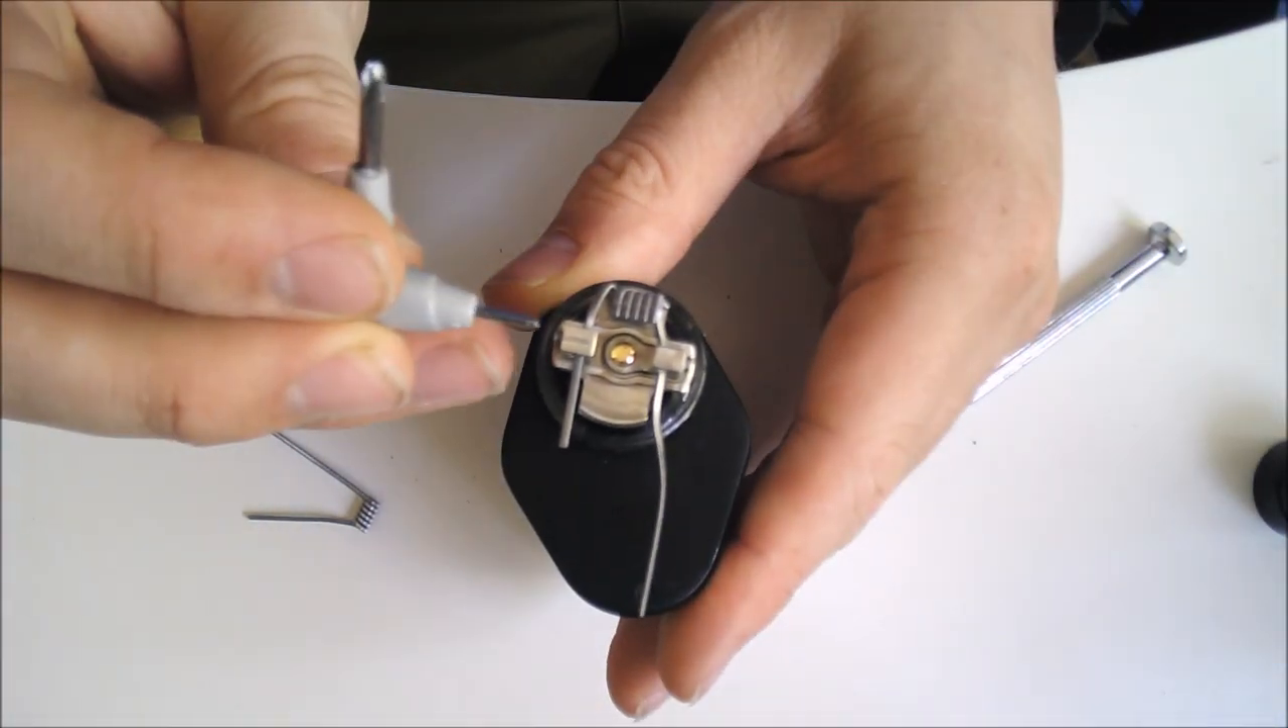So that's the coil first coil installed.